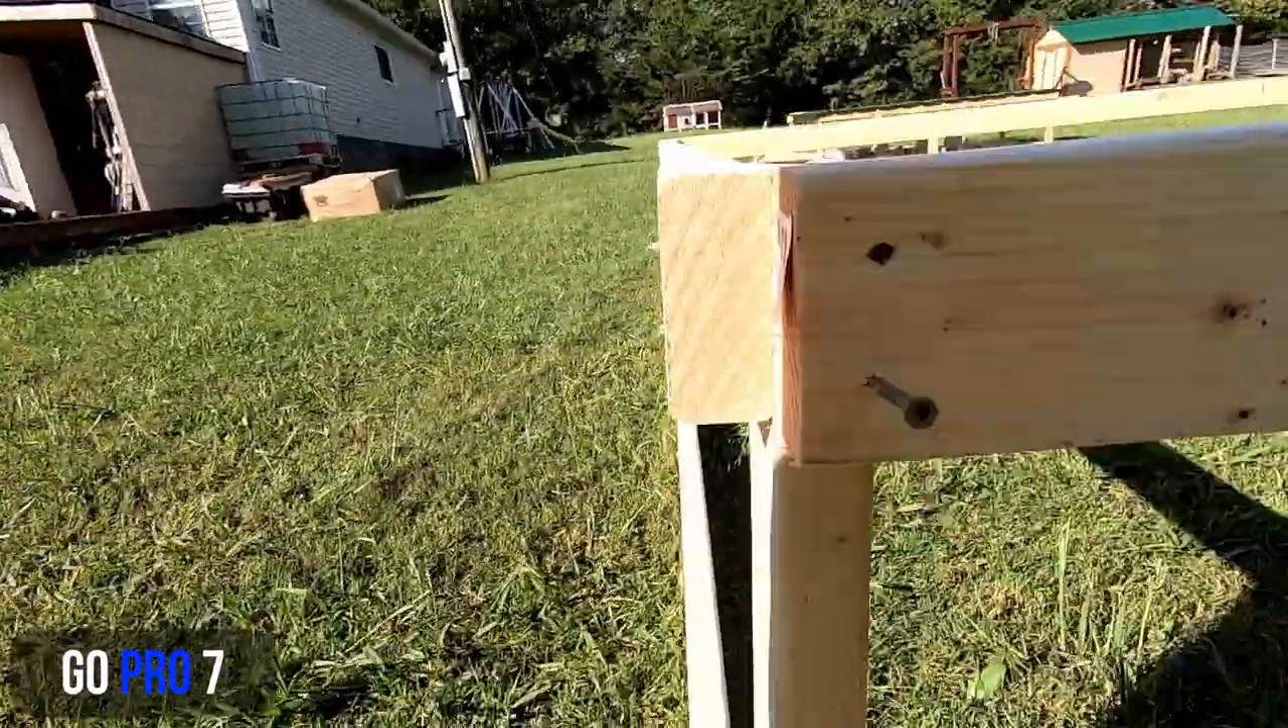Okay I didn't run this last screw in here.